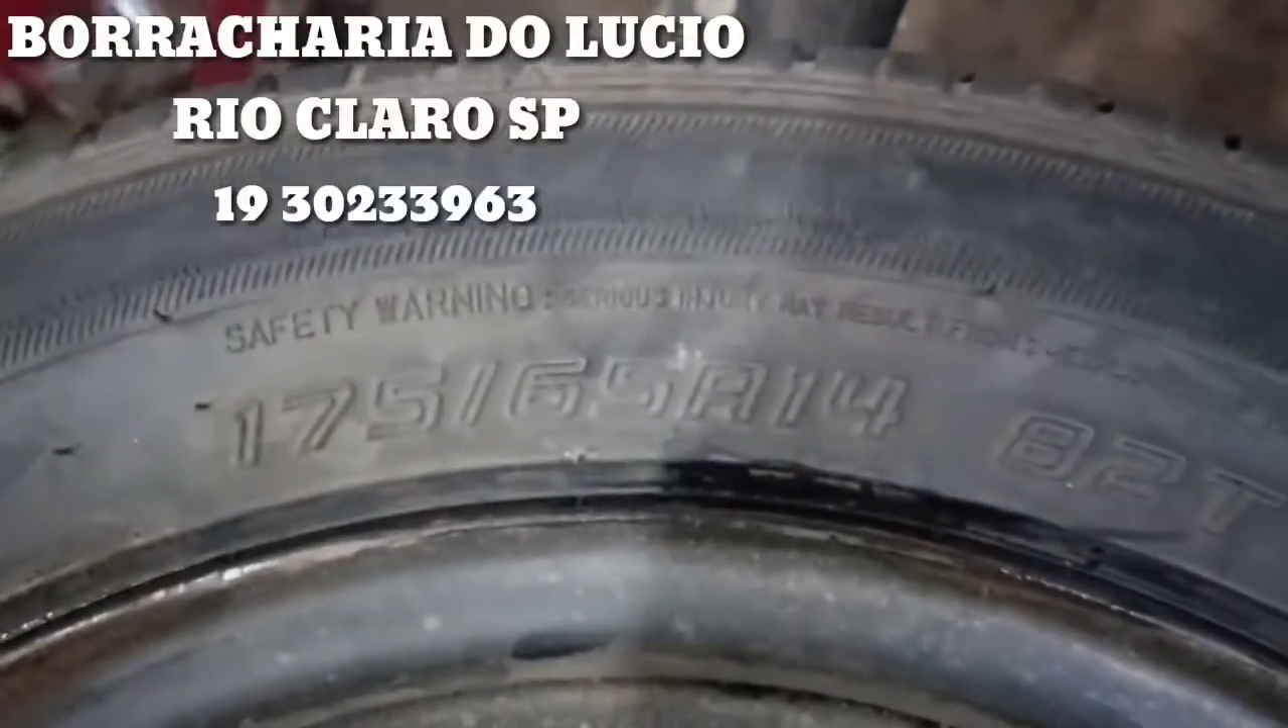Já montaram o pneu na roda.